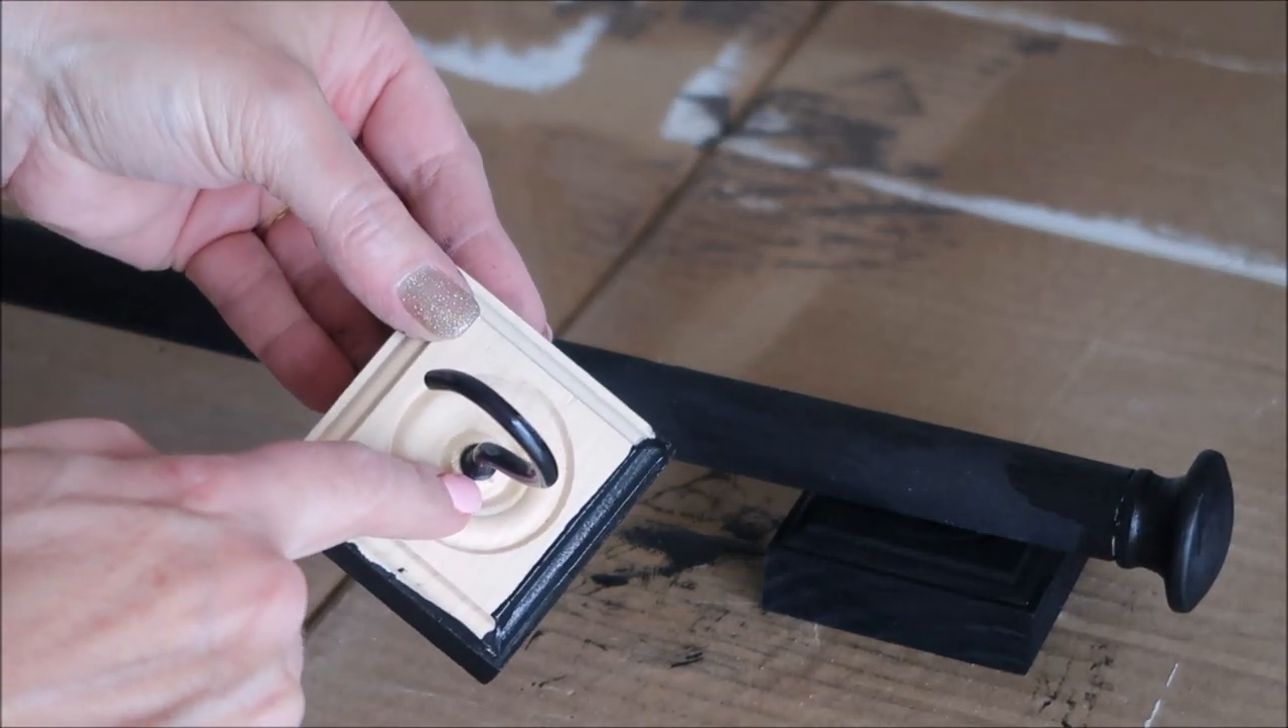So here I've already put one of the hooks into the block and it just screws in really easily.